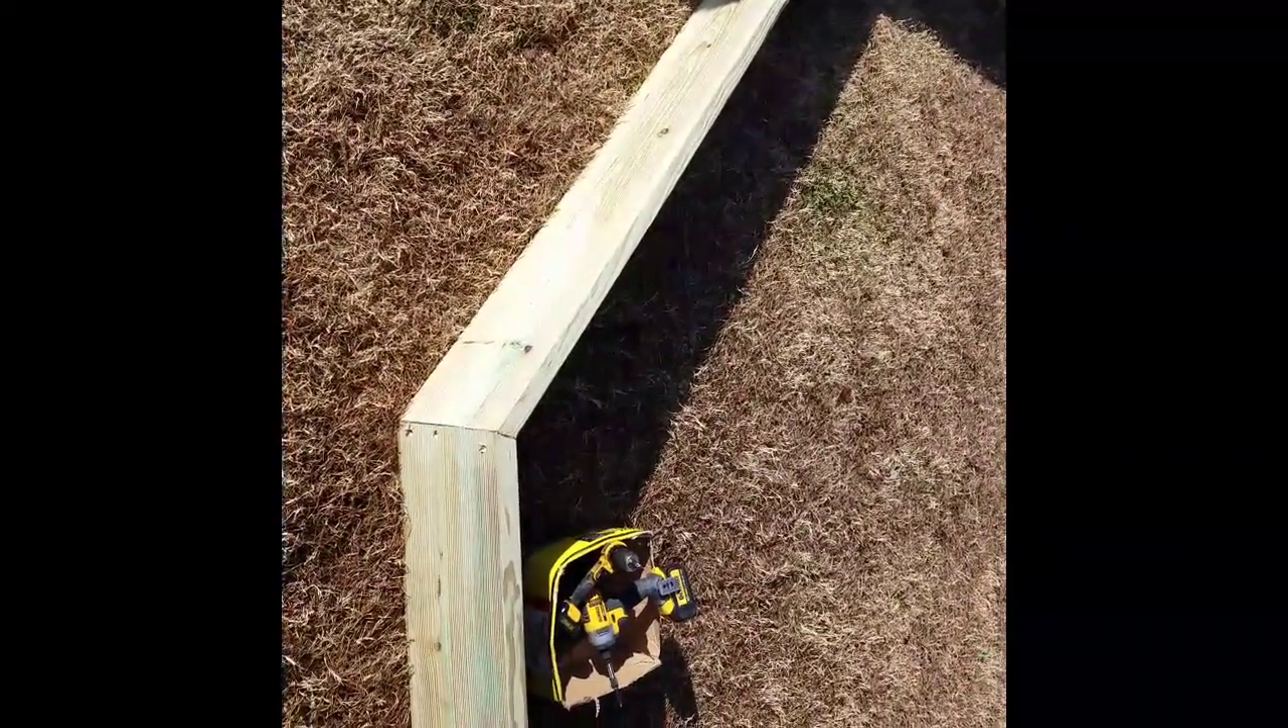These are all two by 12s, turned up on the edge, so we've made the first row.